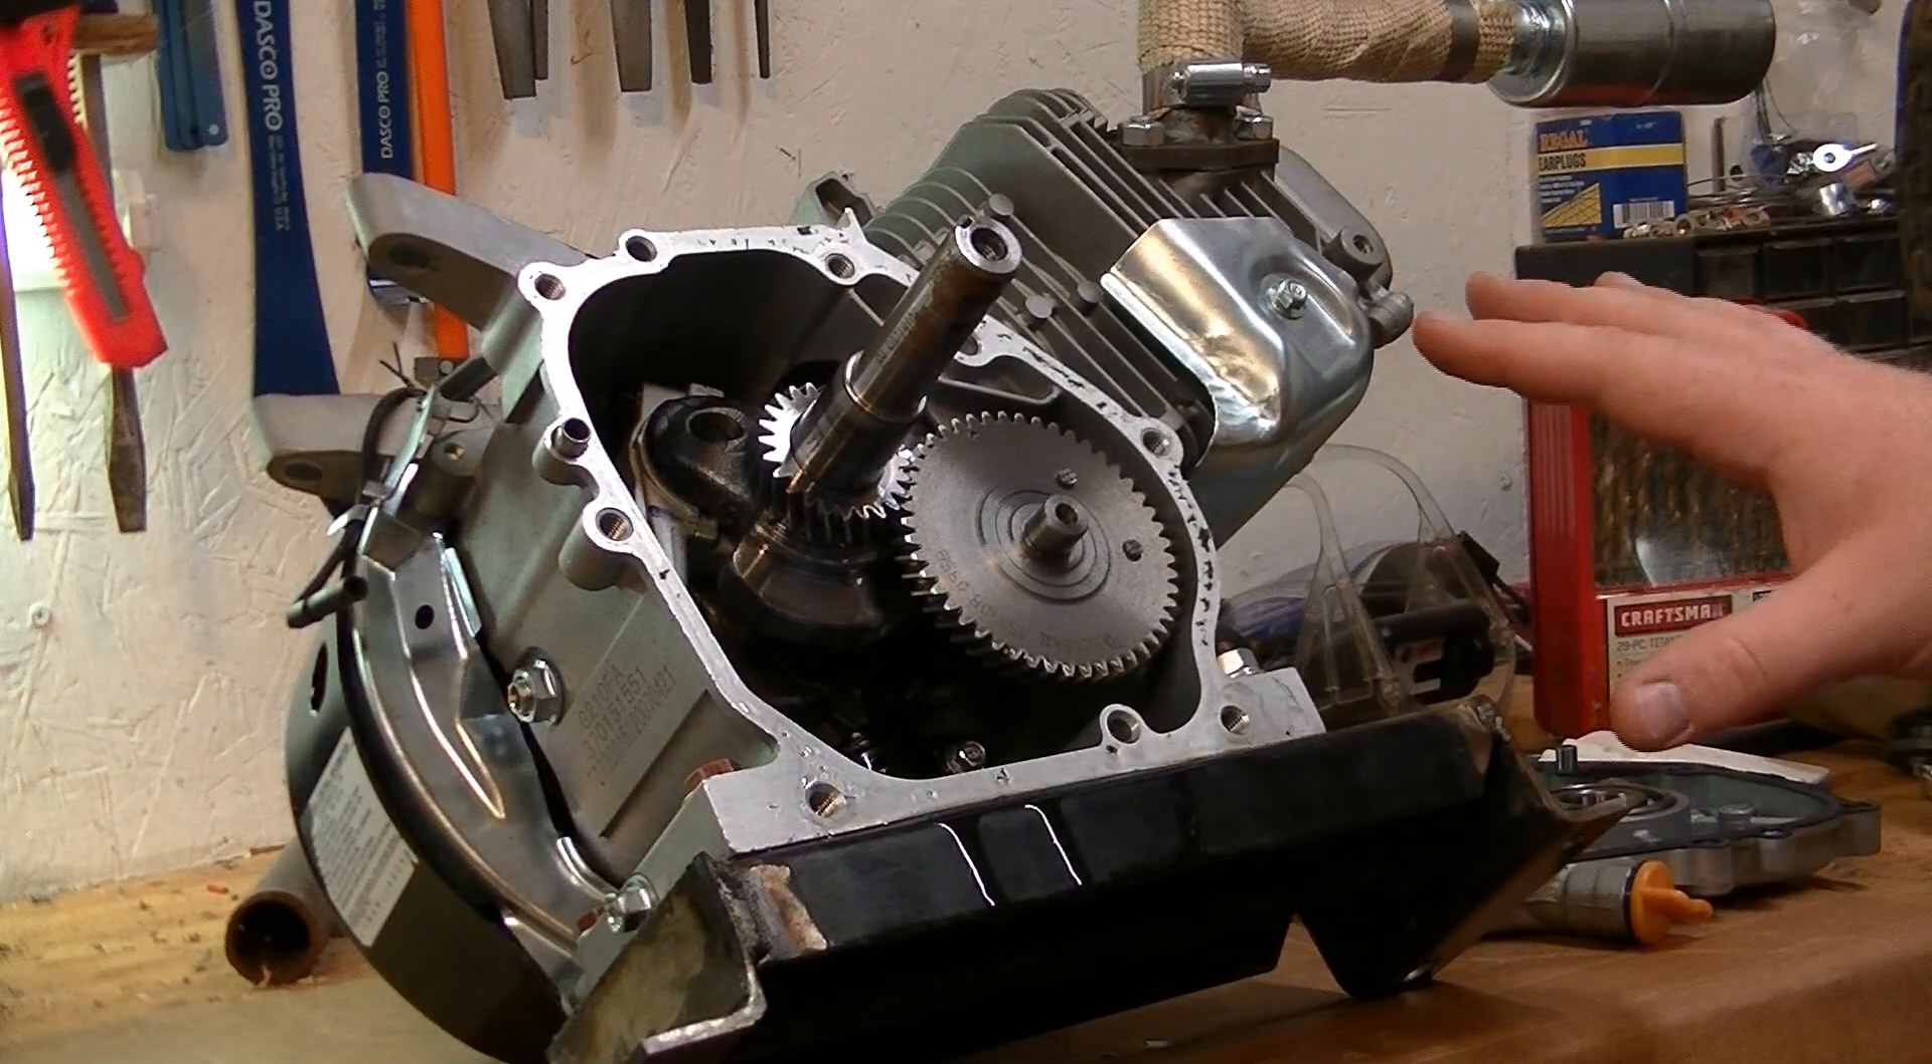Okay, now we got that side cover off.